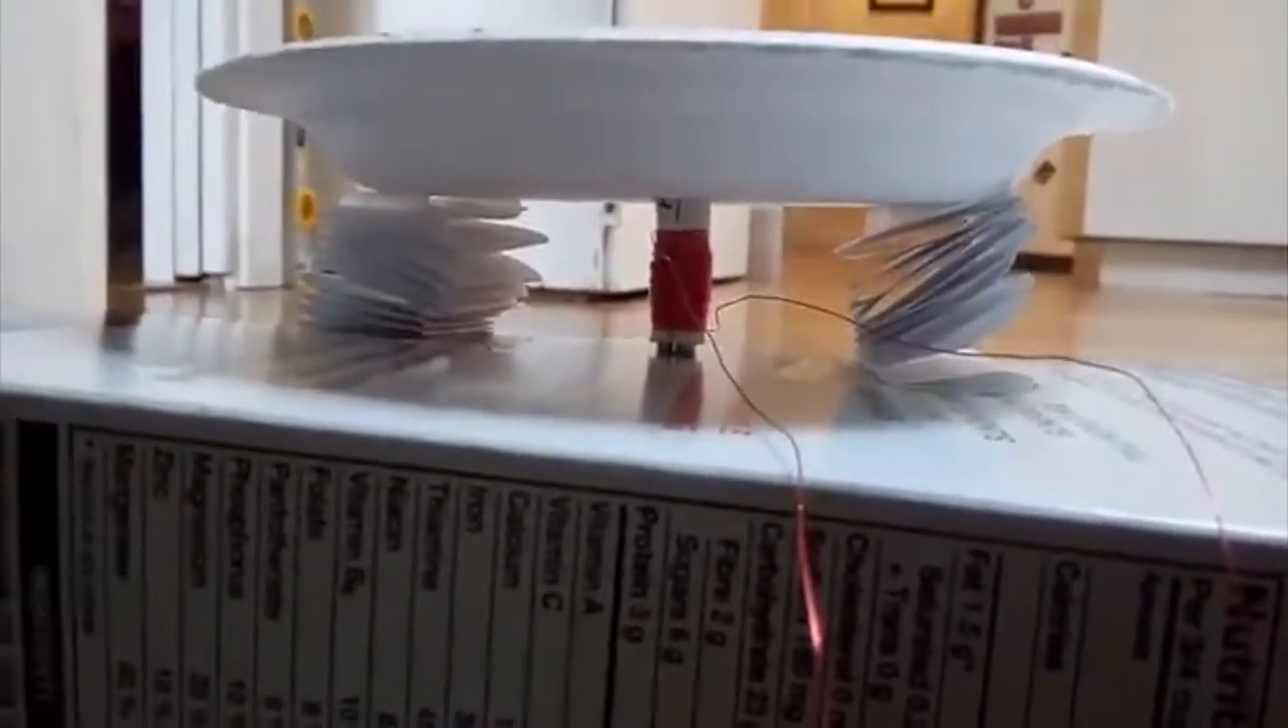Okay, so here's the finished speaker. I've just added these paper supports on the side just to keep the plate balanced.